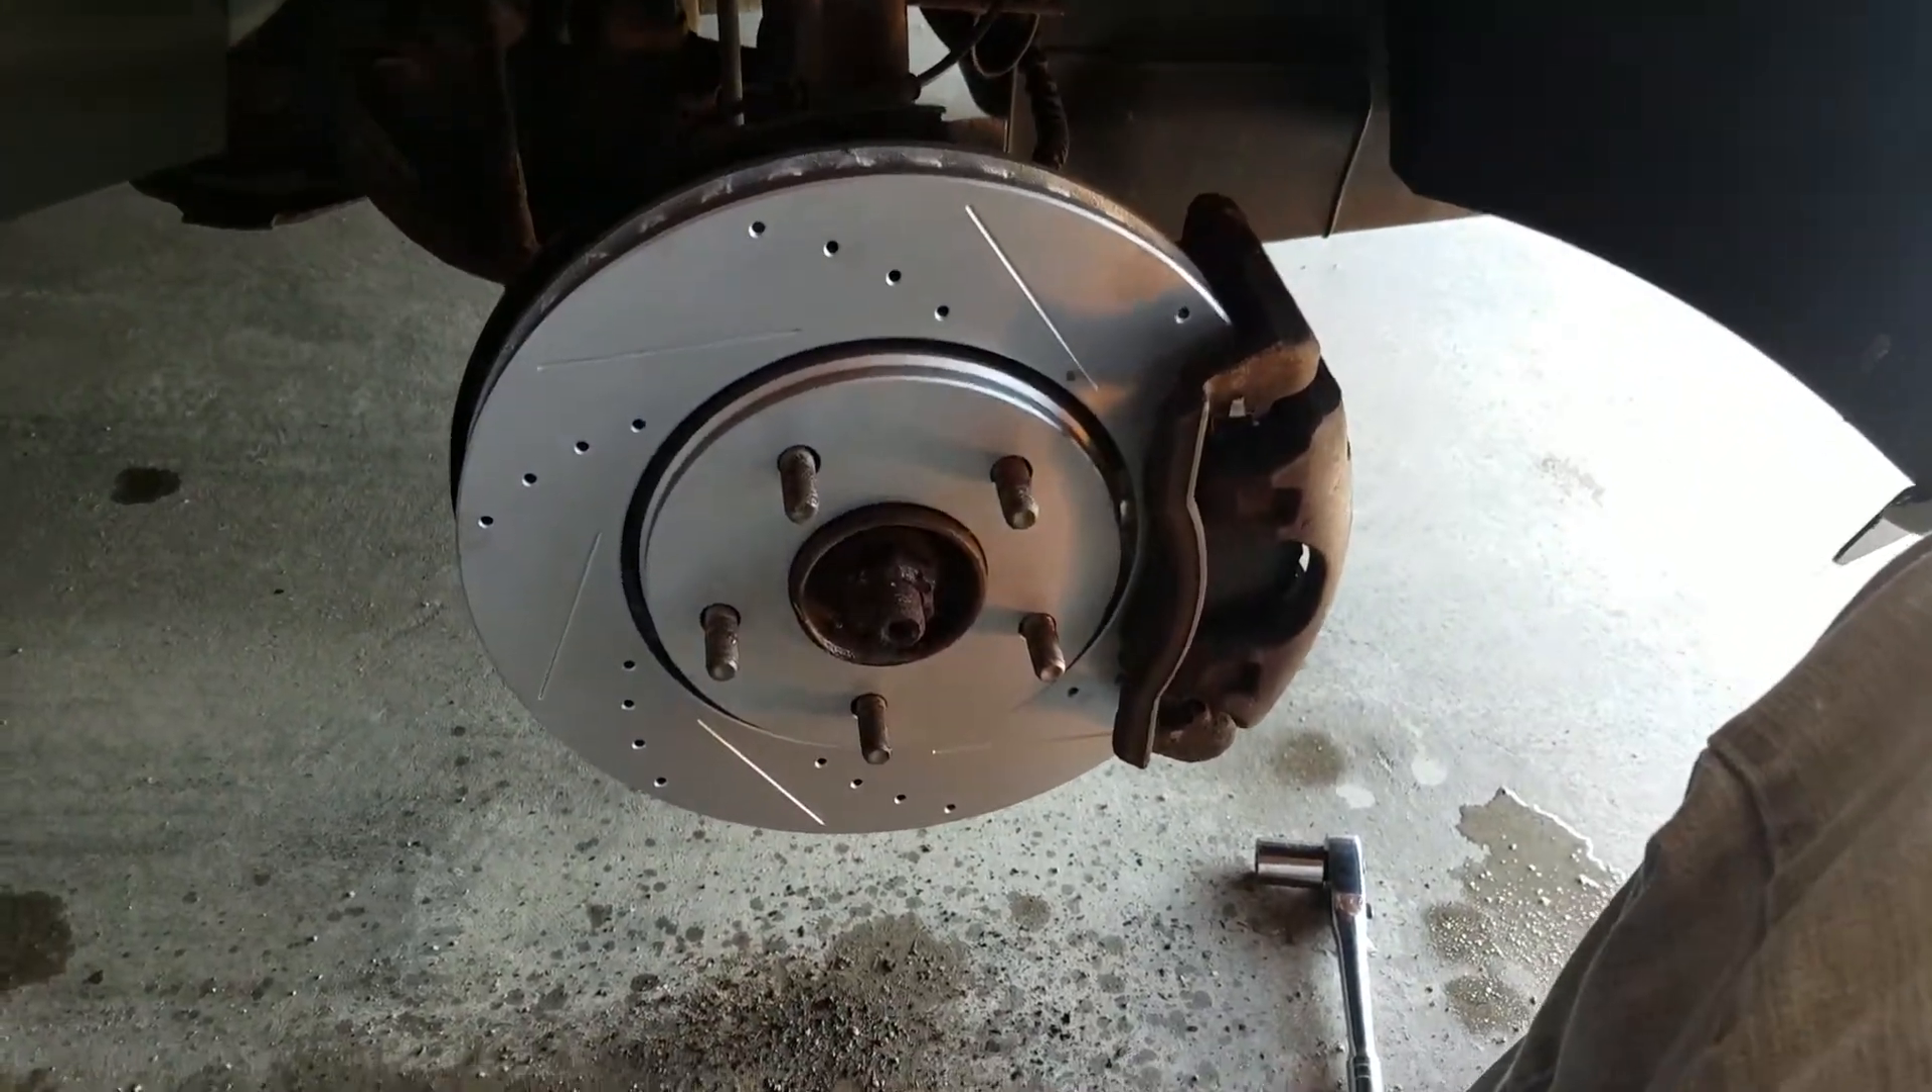All right here we have the finished product obviously the tire isn't on.